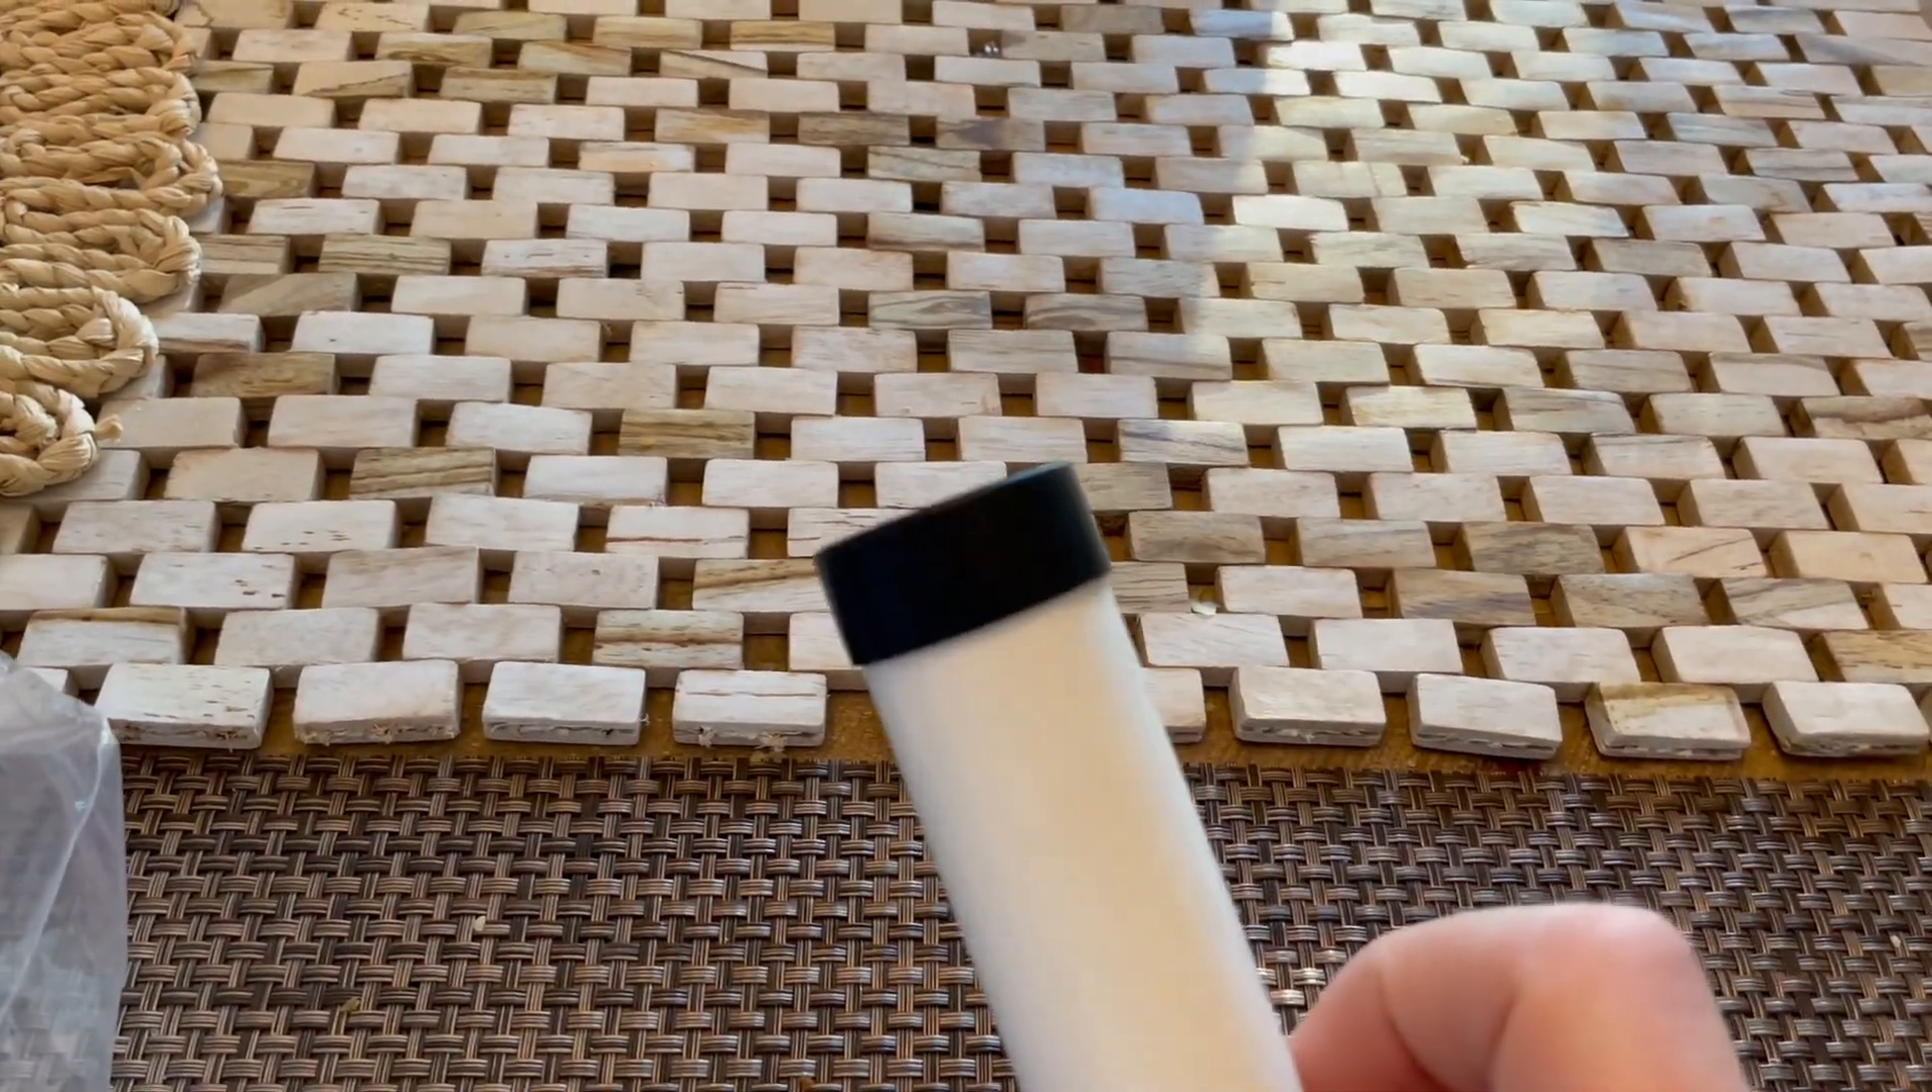And then I found in my telescope supplies an end cap, and it just so happens that these end caps that fit a lot of stuff related to telescope equipment, also fit this tubing. So you'll notice it fits it really nice.